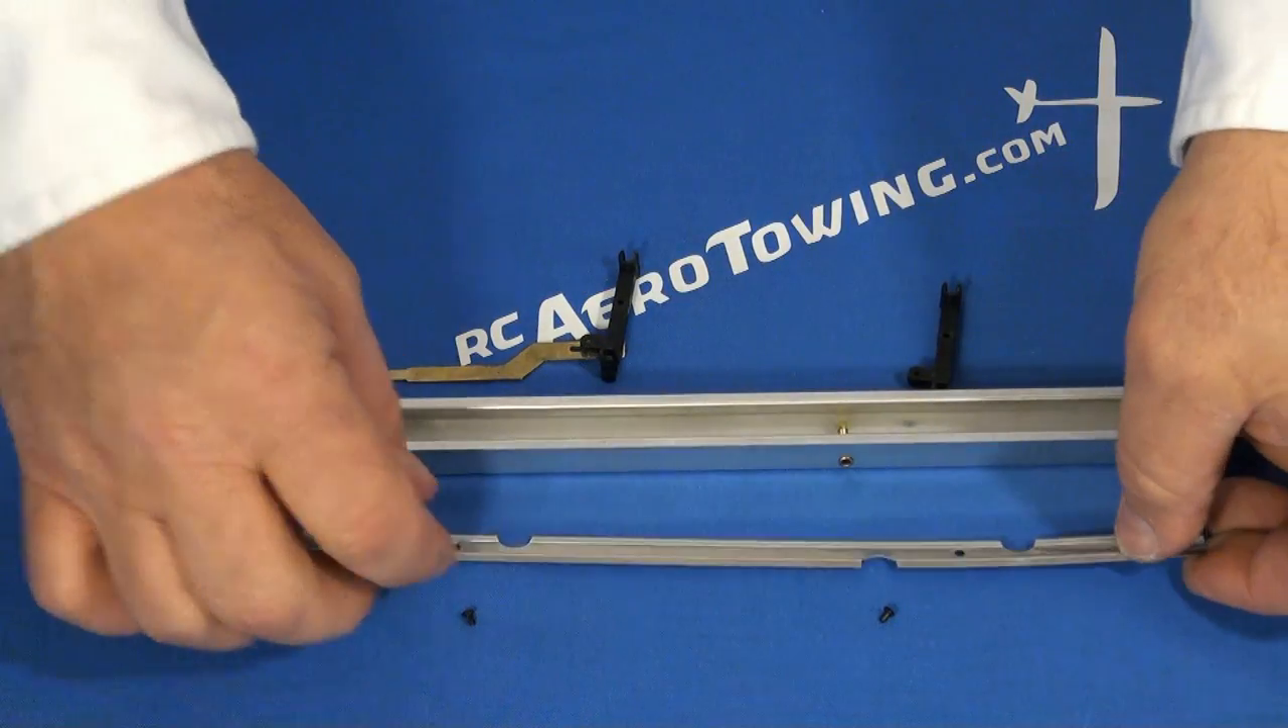You pretty much have all the parts of the spoiler taken apart.